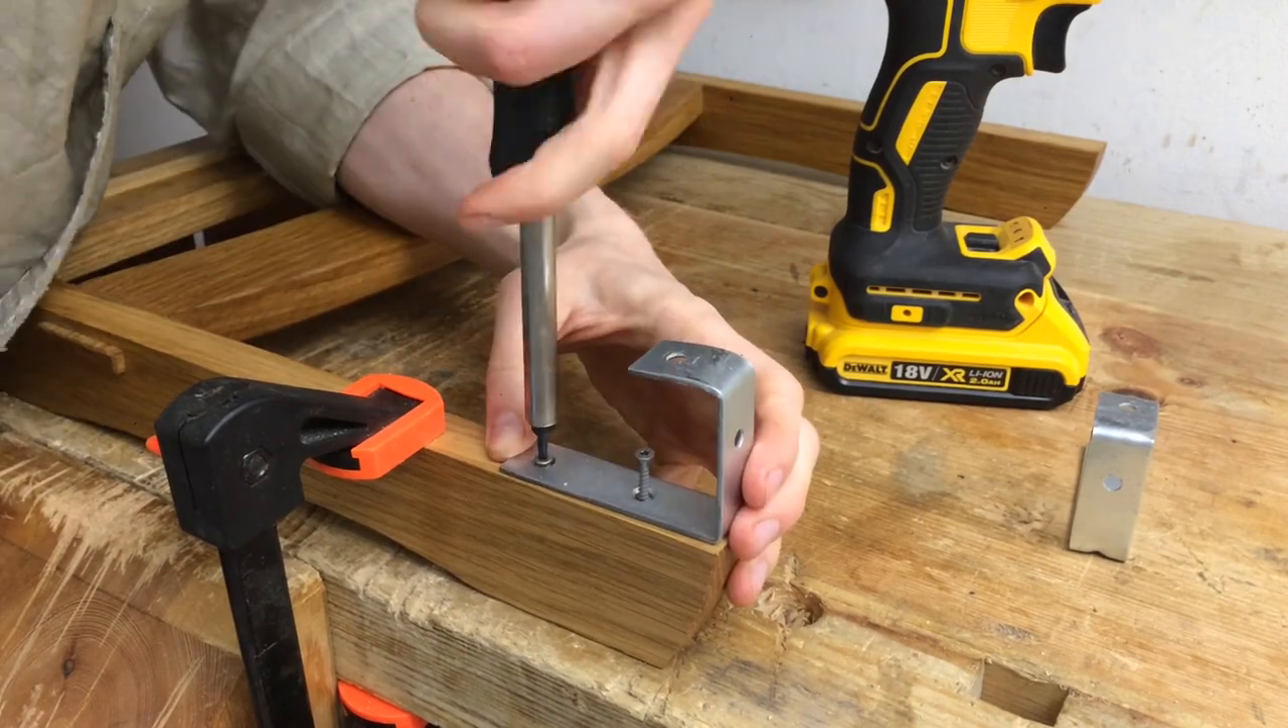Right, the wax is on and the final thing I need to do is attach these hooks so it can hang on to the balcony railing.